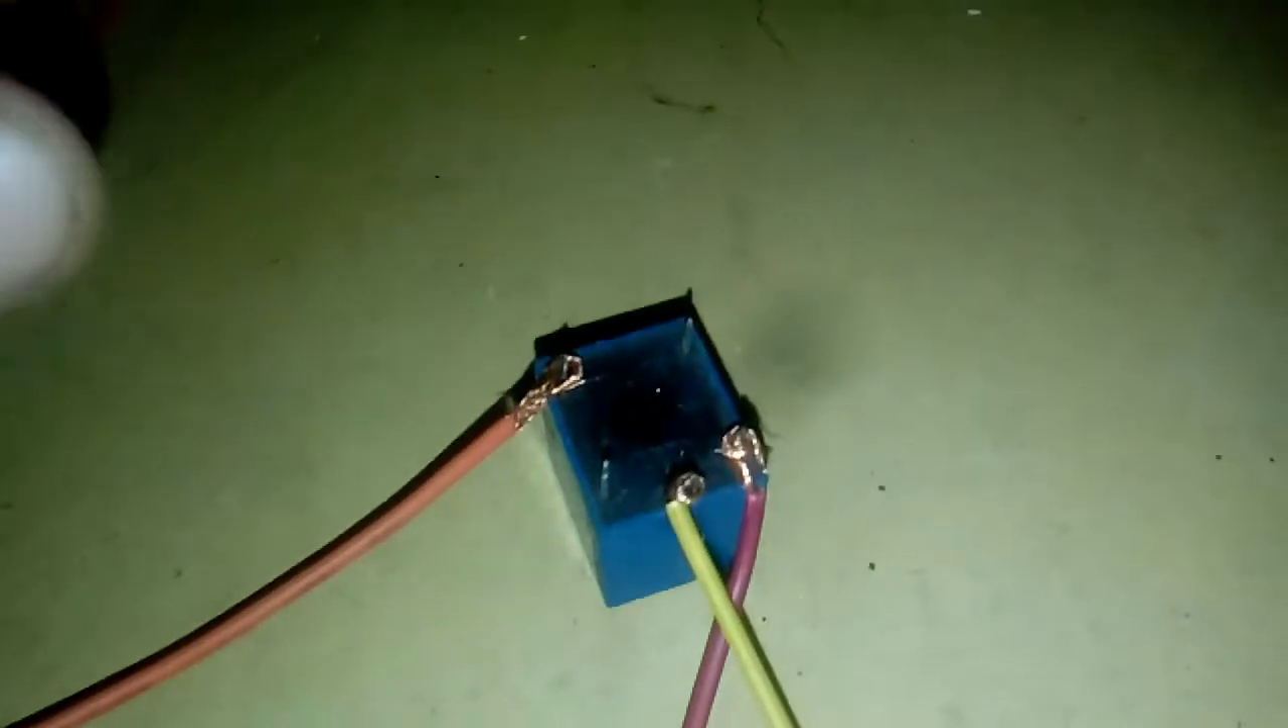Aí aqui já está com os fios aqui ligados.